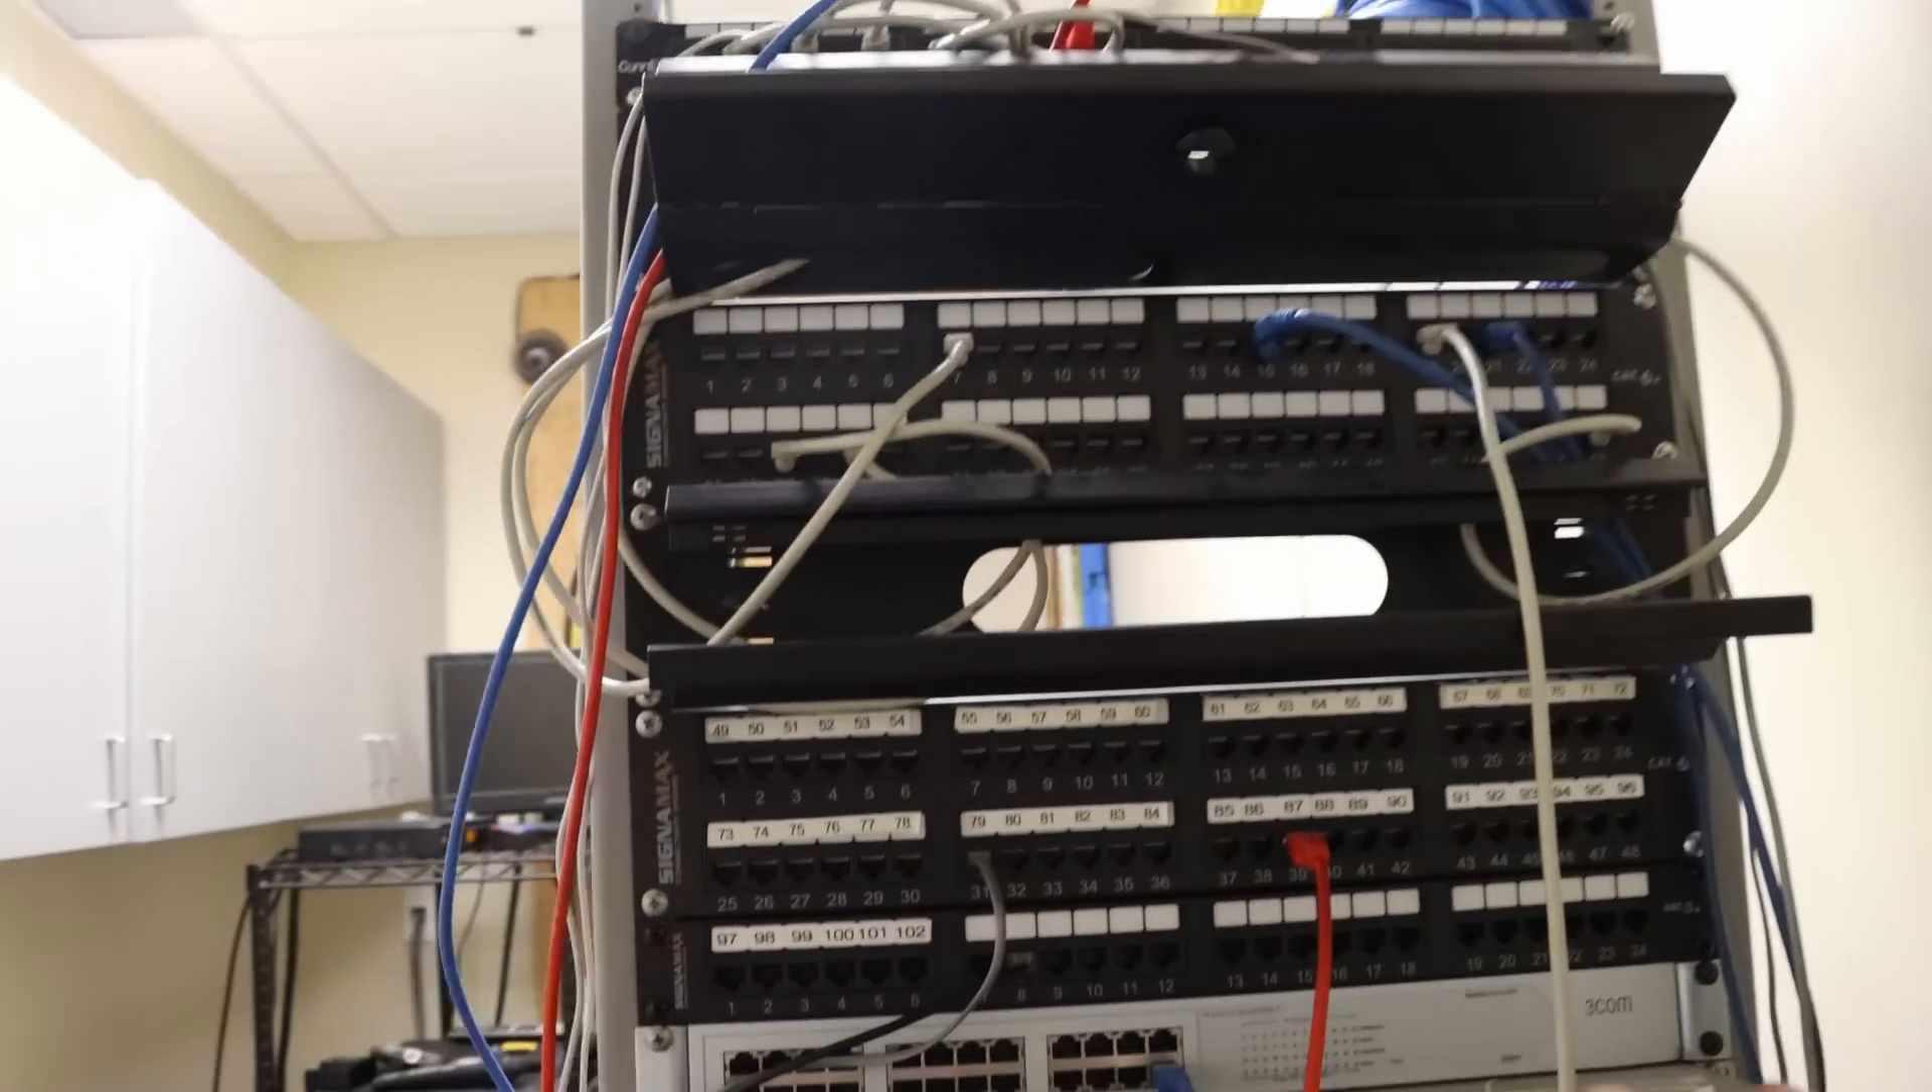All right so most of the patch cables are now out we see a couple that are here they're just looped in between different keystones.